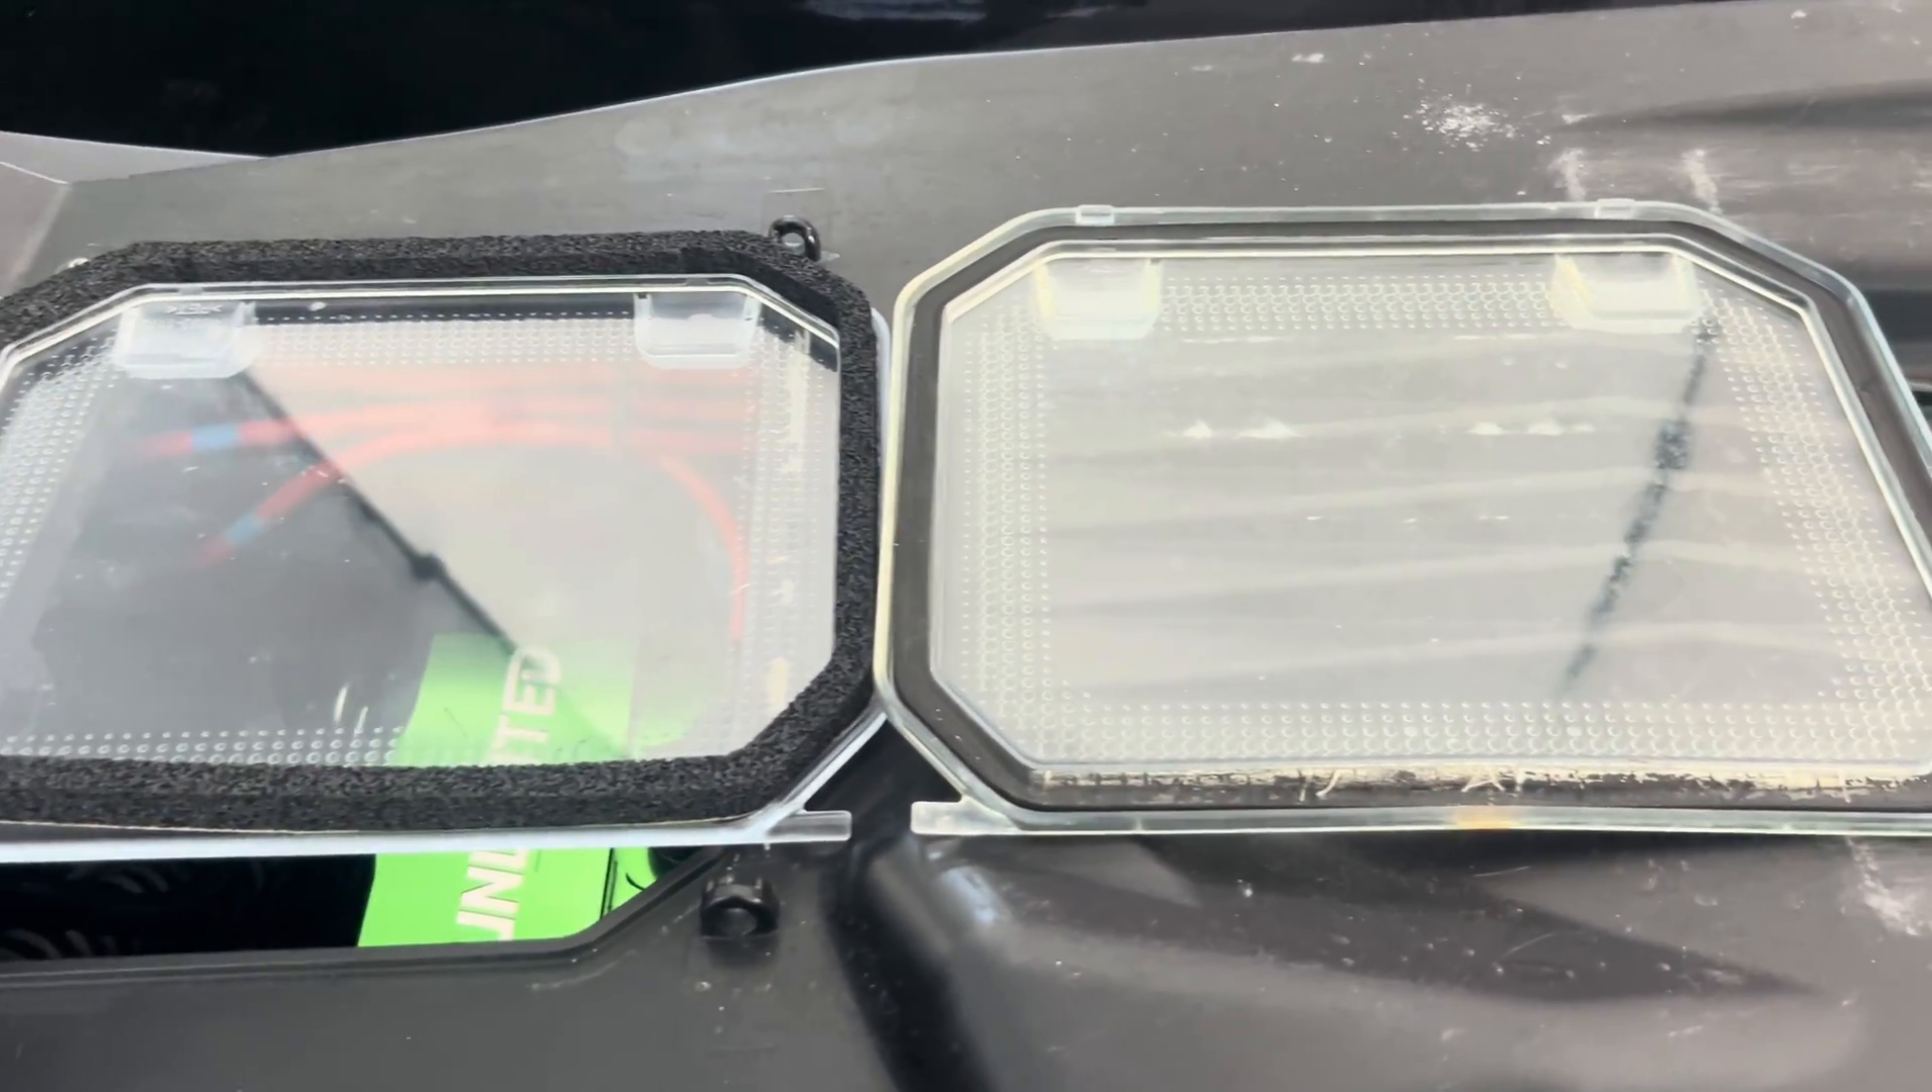So you can see this is the new seal. It's quite a bit thicker. The old seal kind of went in, whereas this one sticks out a lot more.